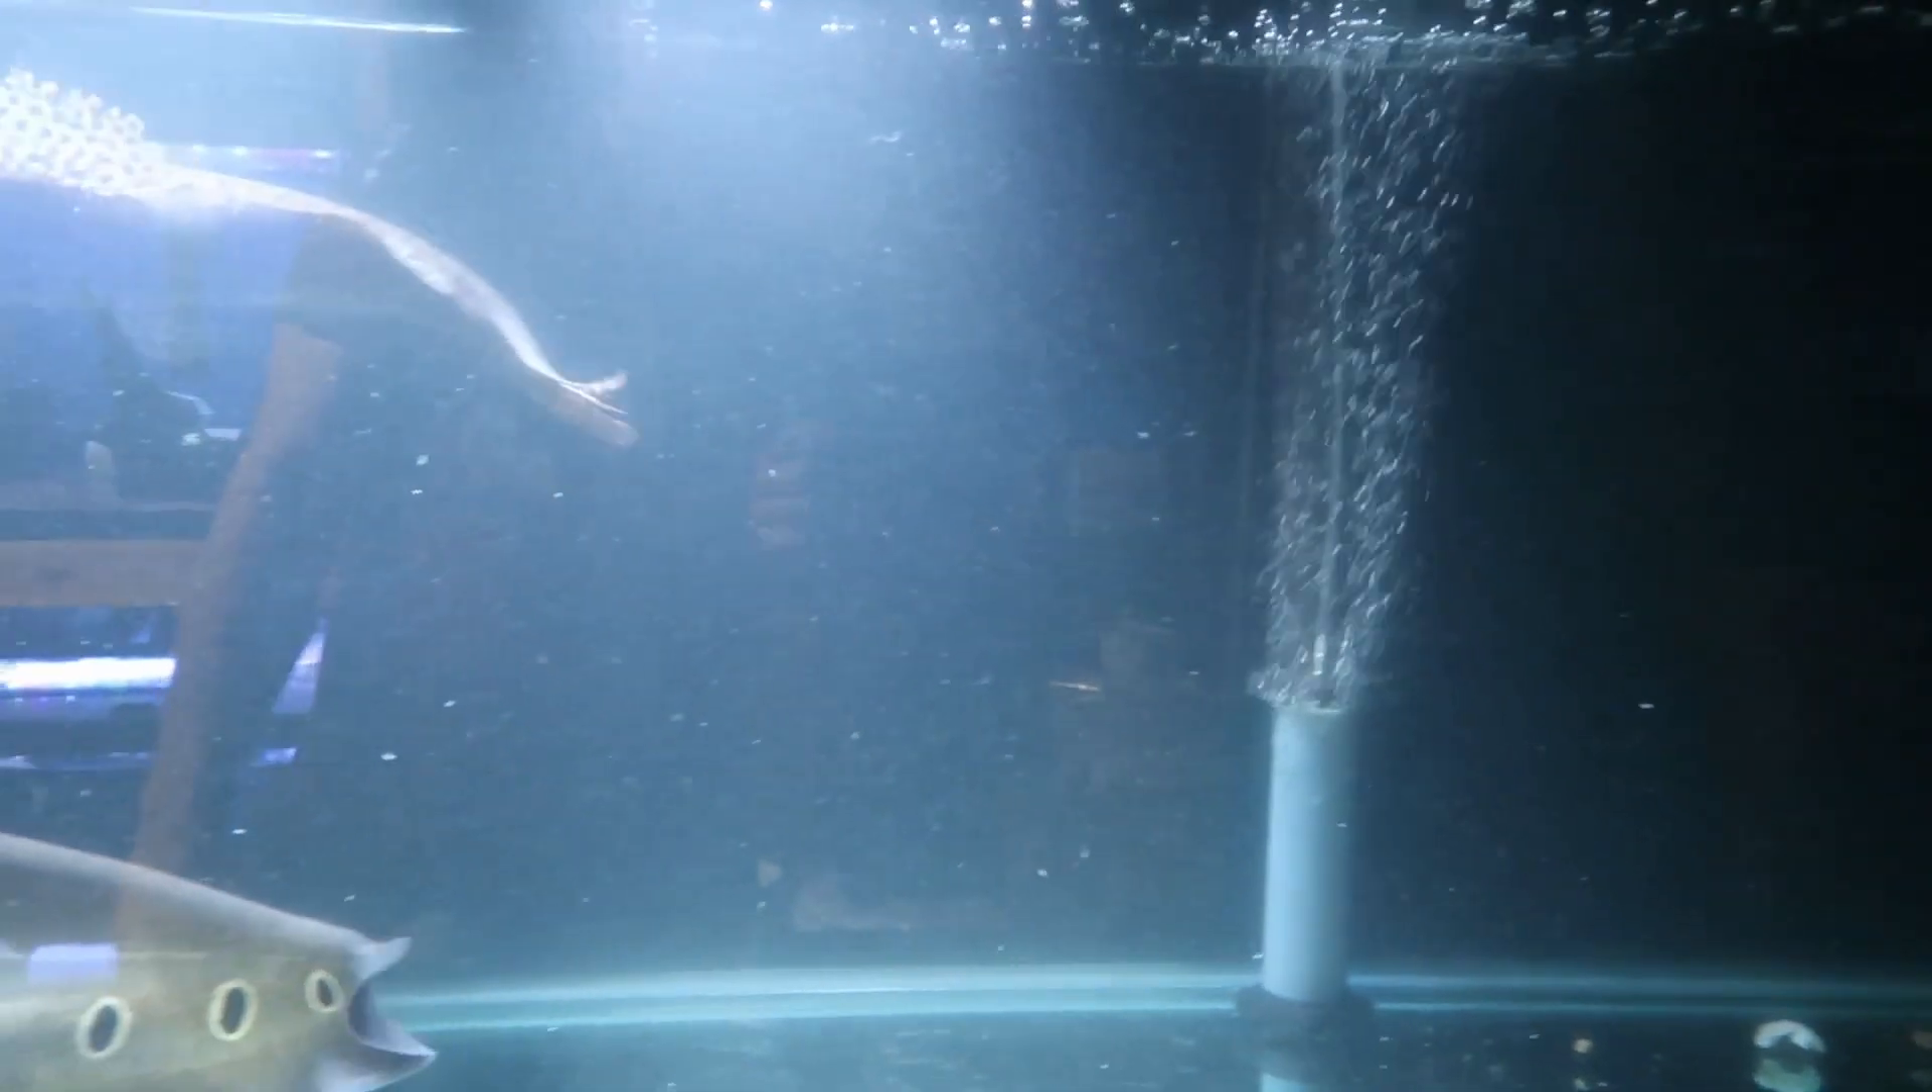I did add the air stone.